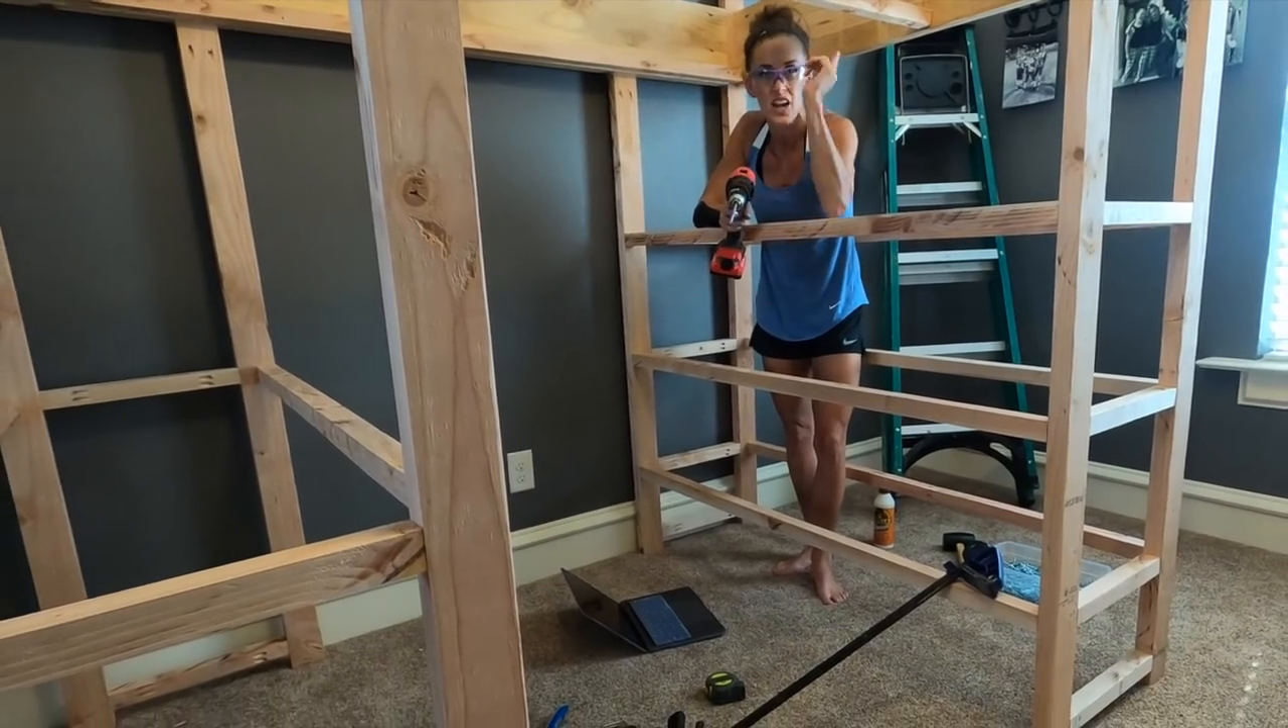All right, so now I've got all the cross supports done. They're all attached.